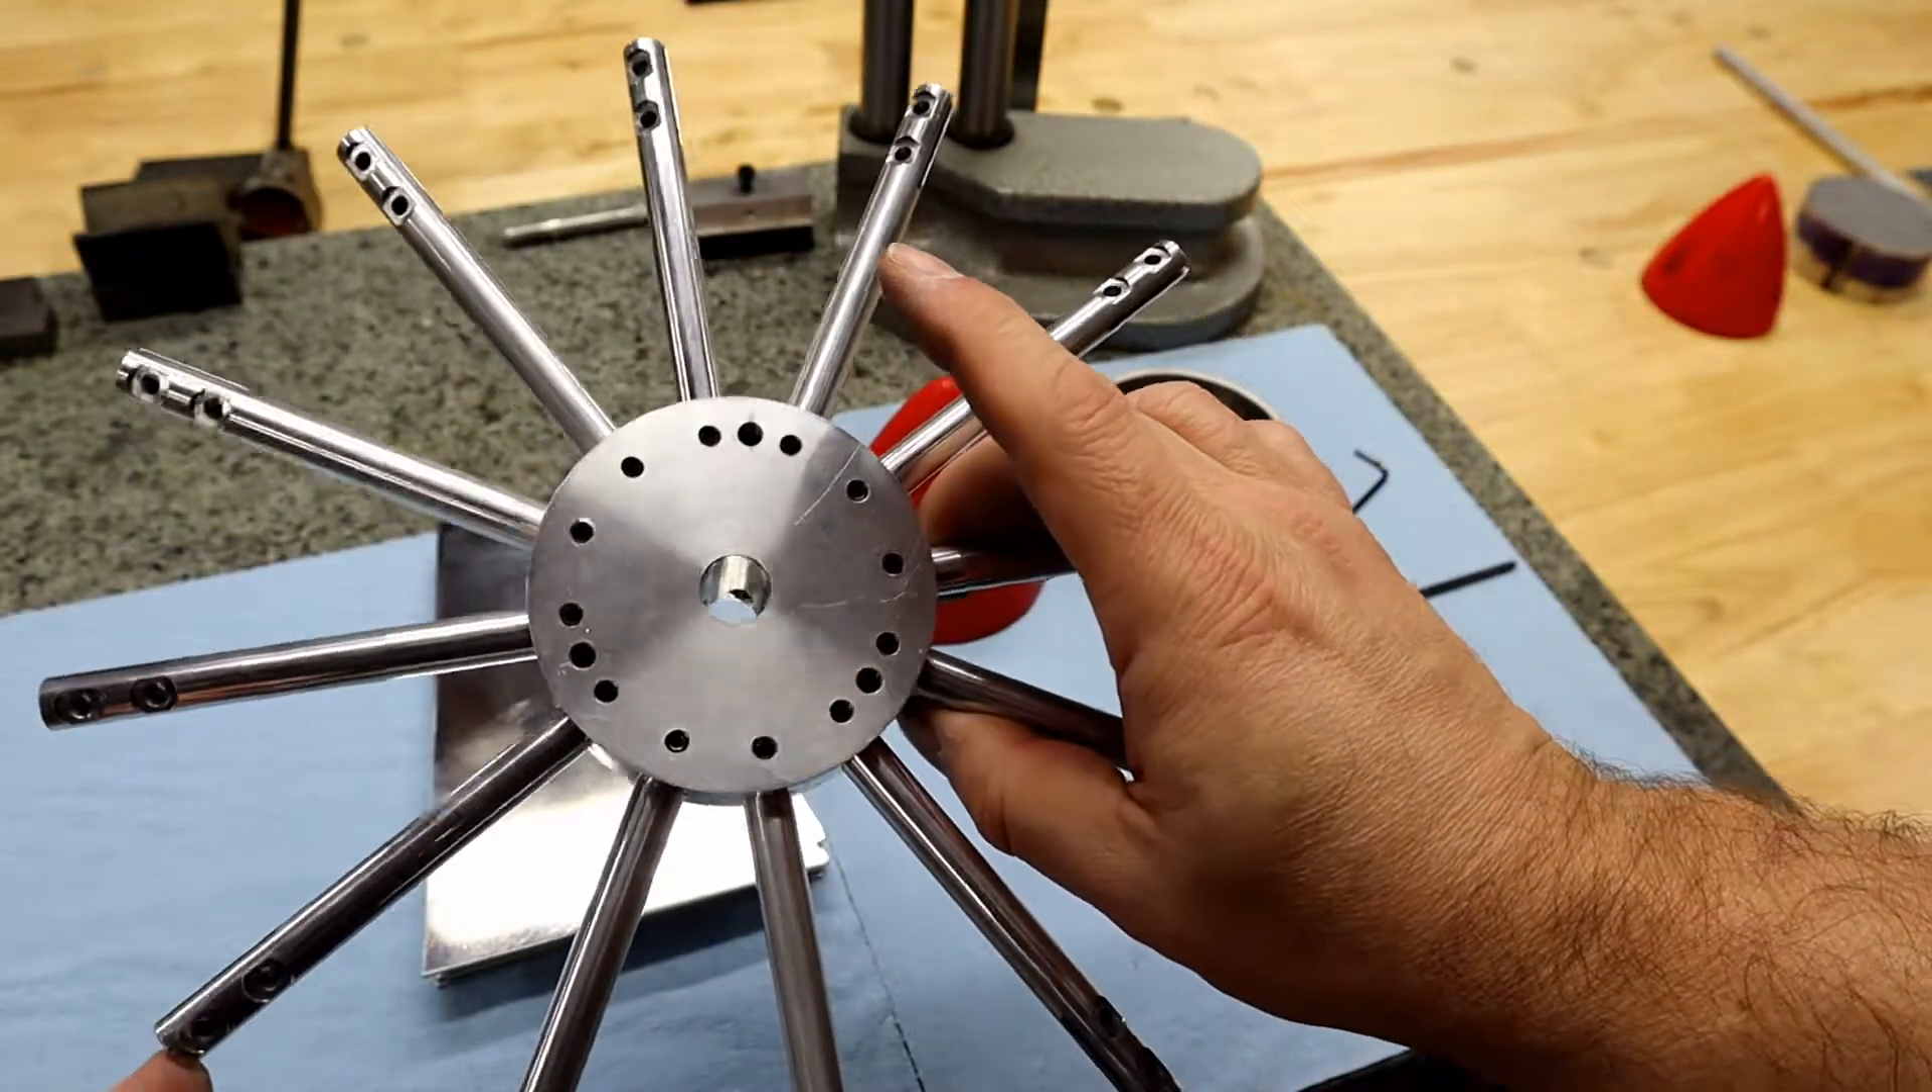I've gone ahead and installed all twelve rods into the hub.